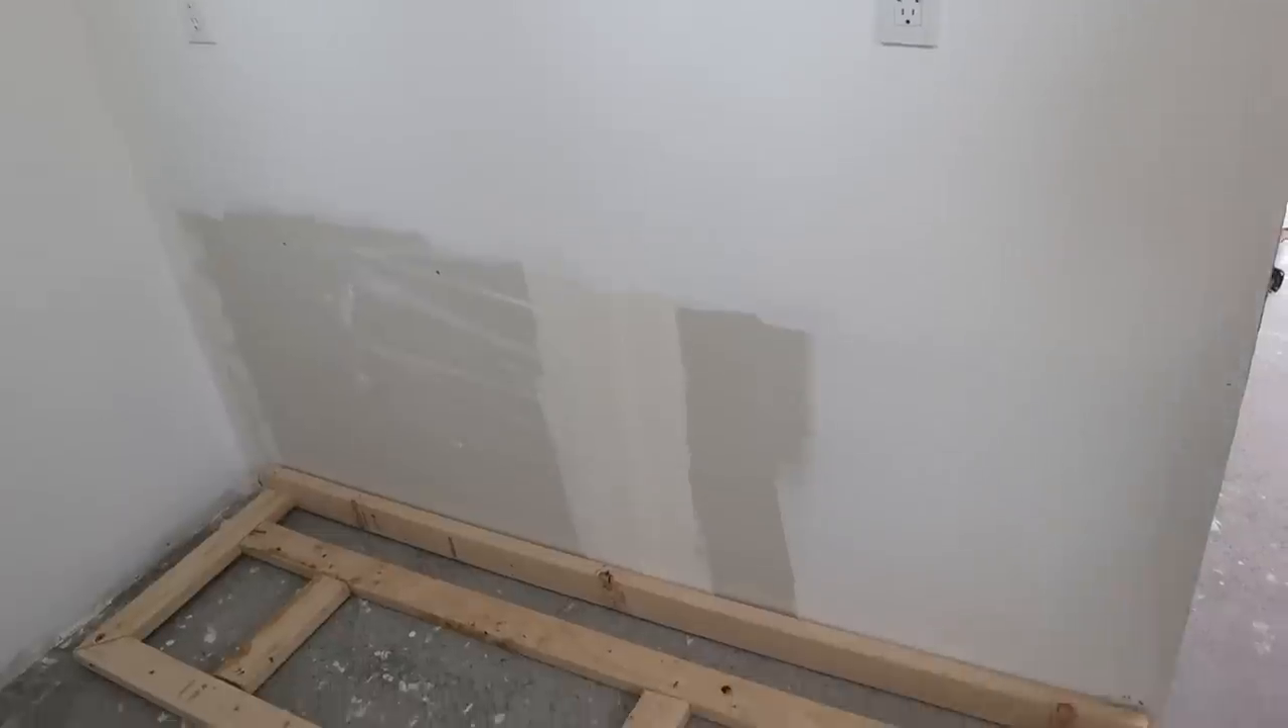We also added another cross piece down the center and that is going to support the backs of all of the drawers.